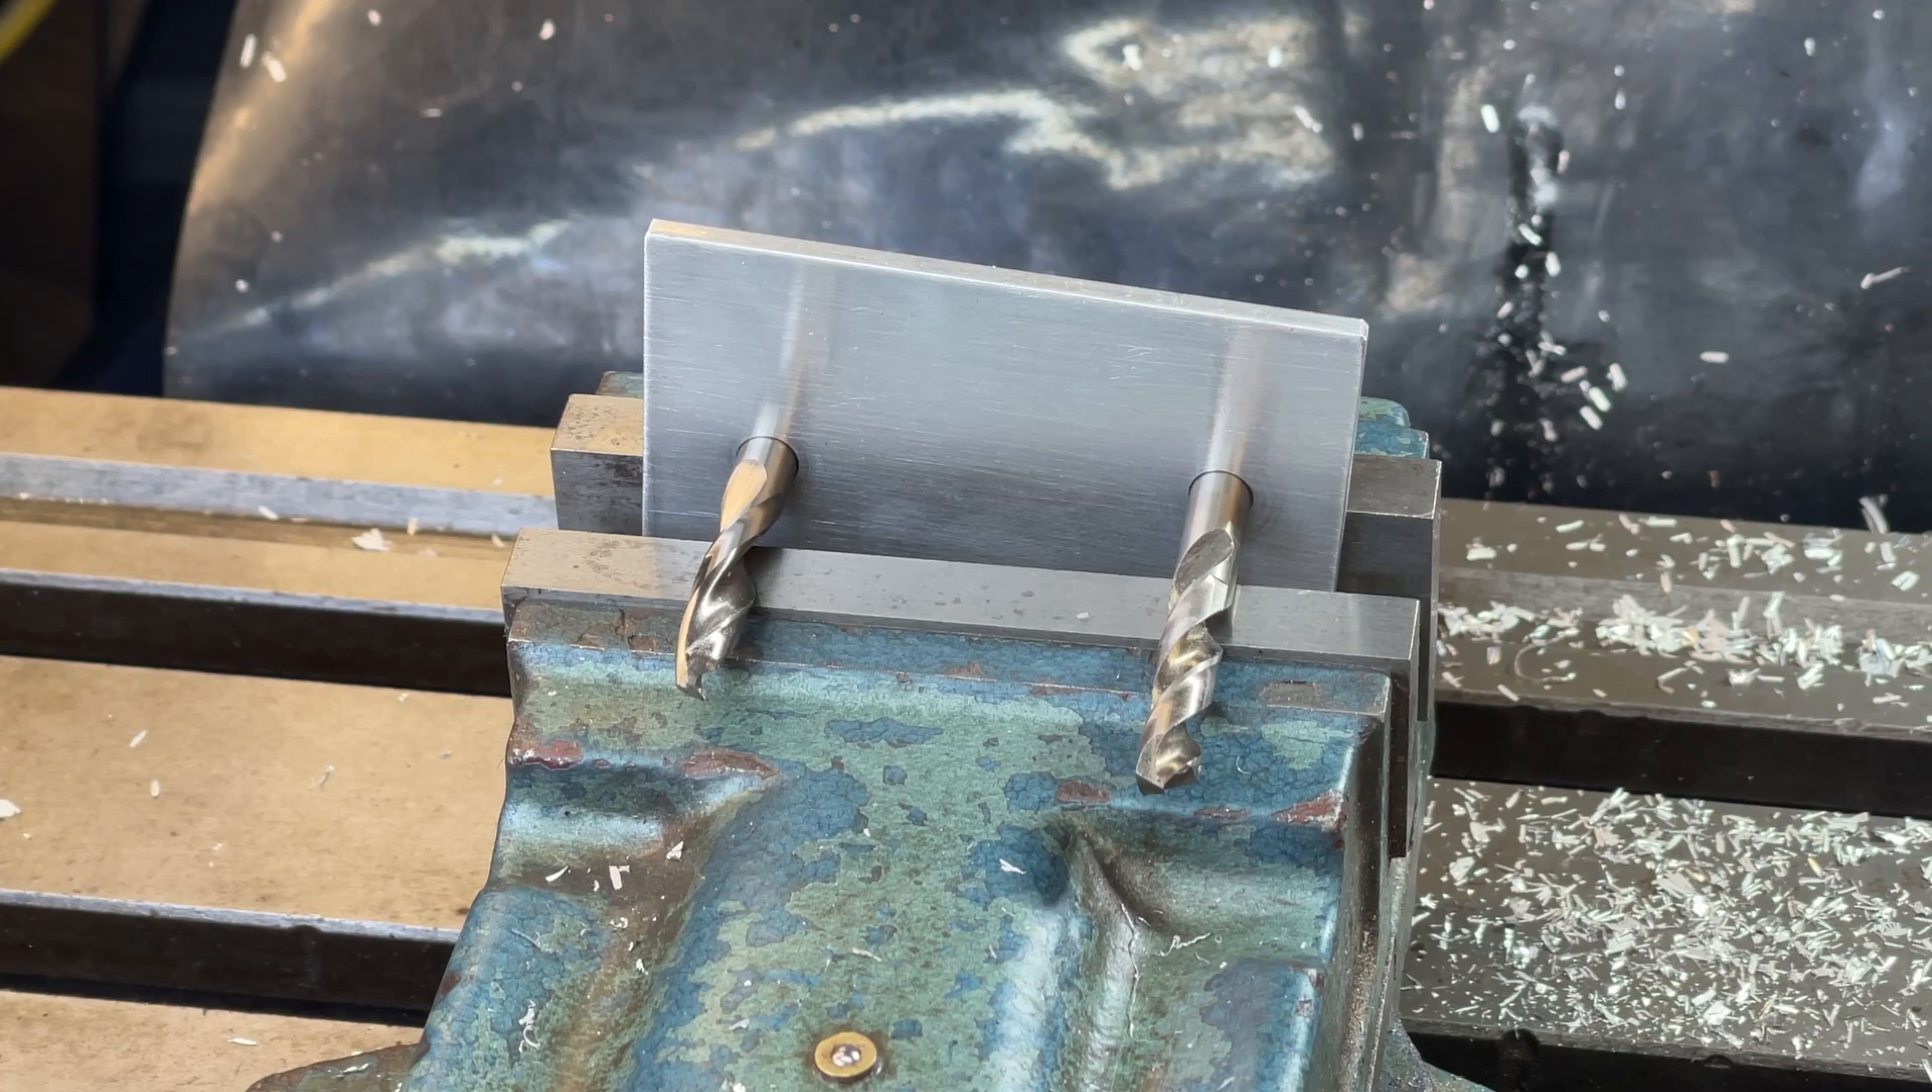There are now two holes drilled at a five degree angle. The bar is now mounted in the vice using two drill blanks to set the angle true to the cutter.